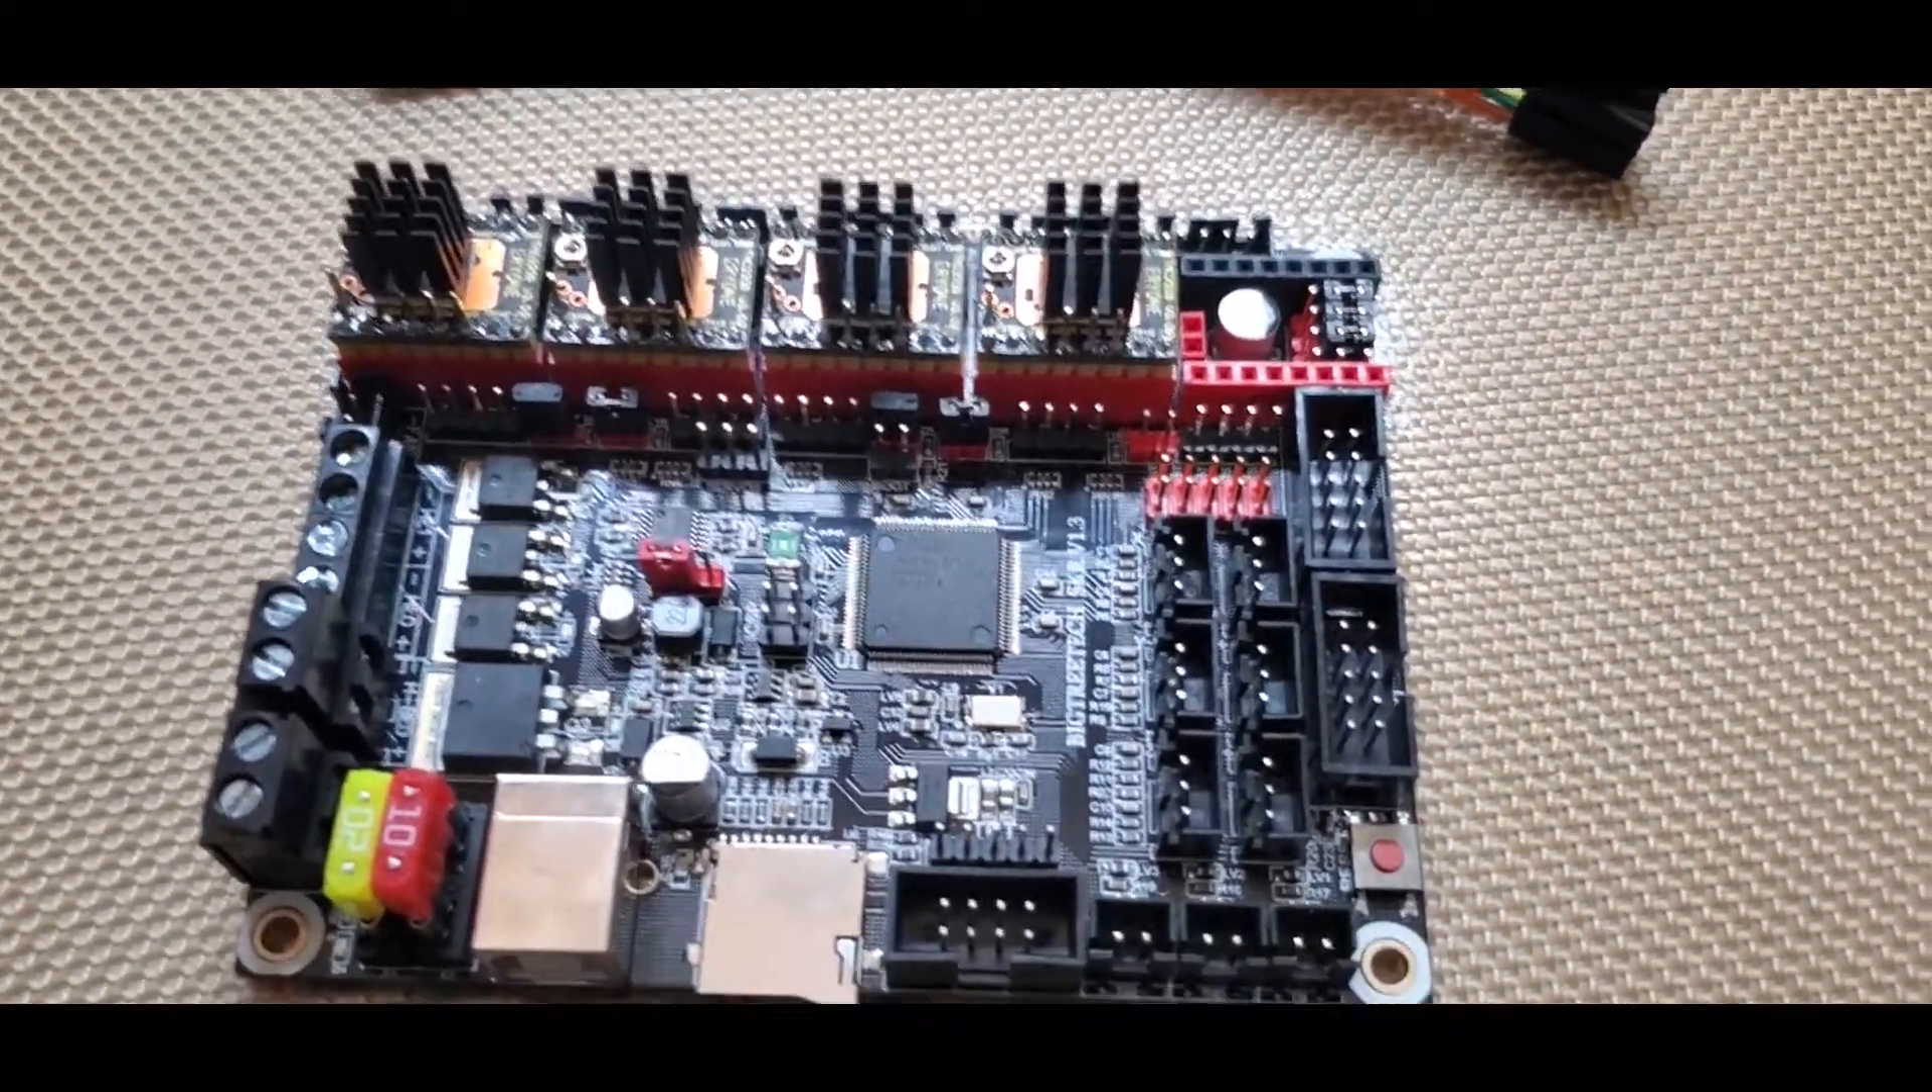Alright, now the heat sinks are all installed.